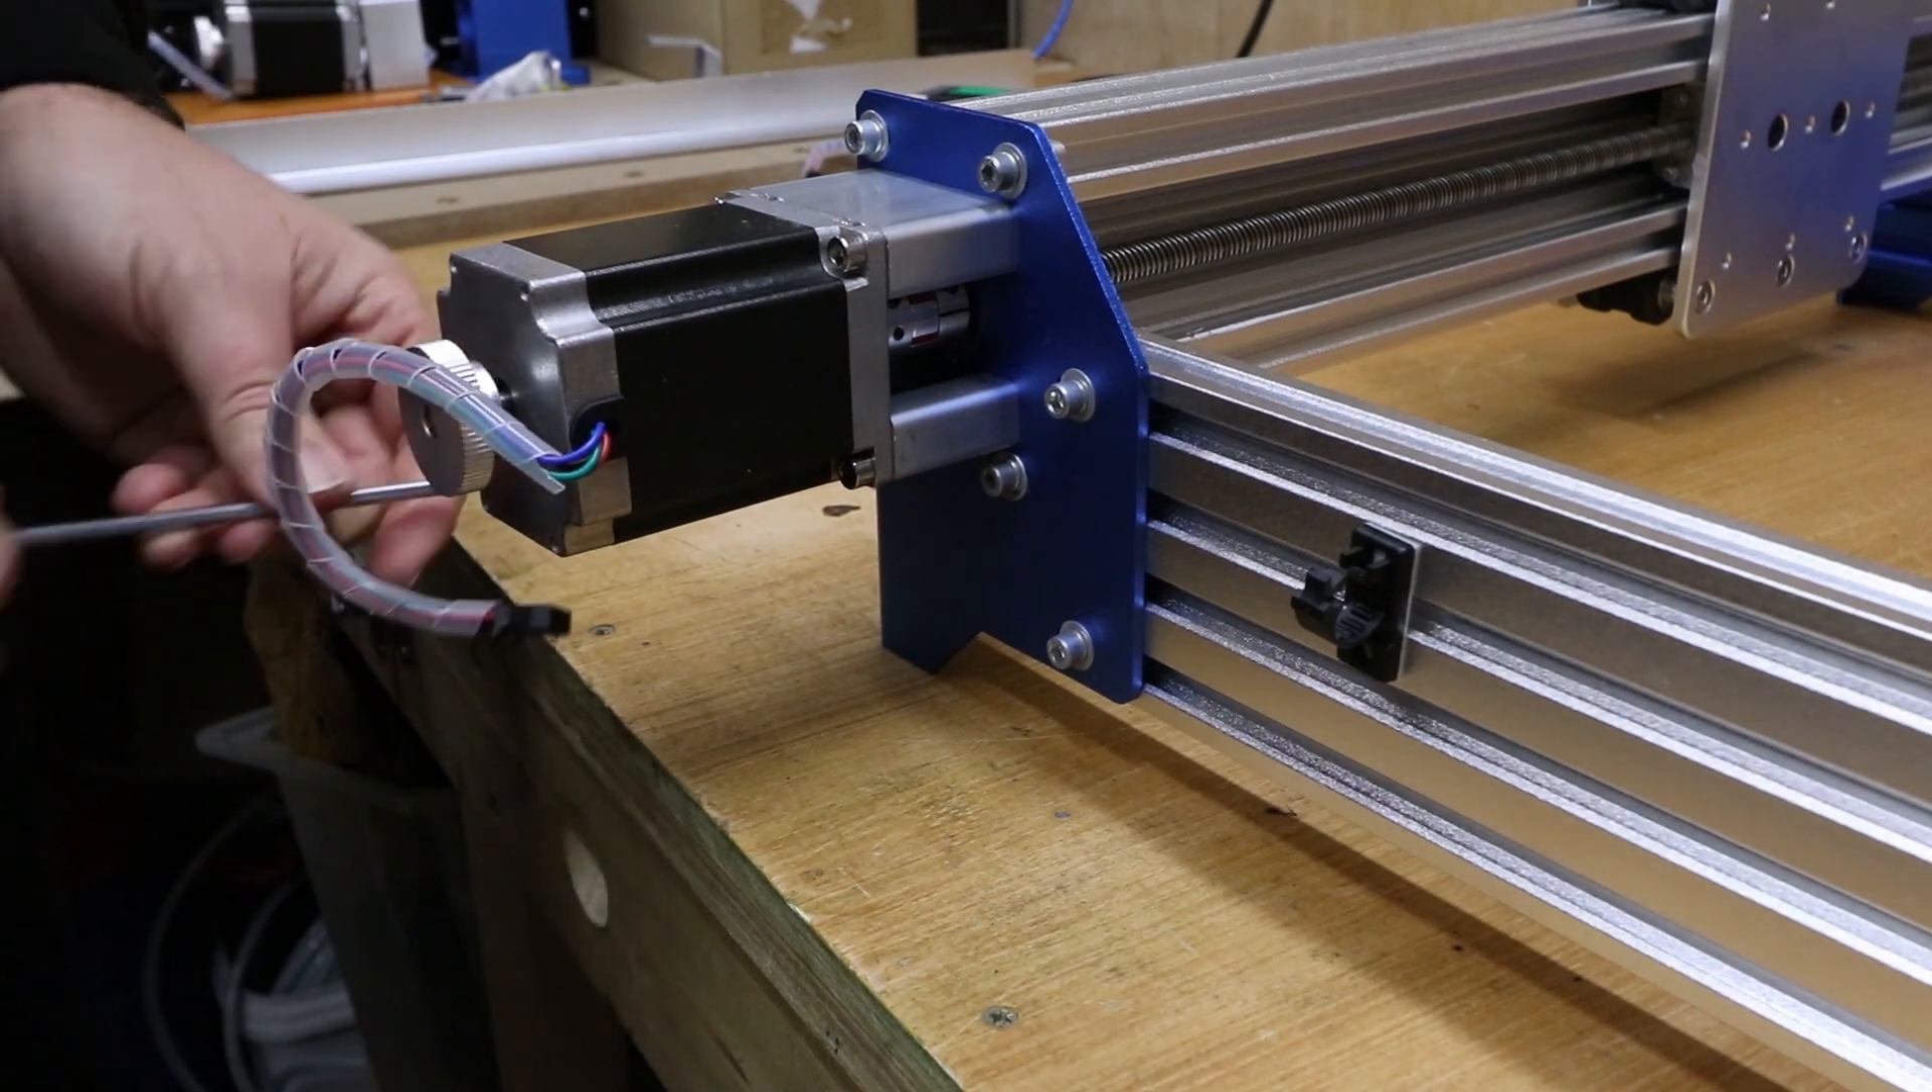That's your first stepper motor secured in place.